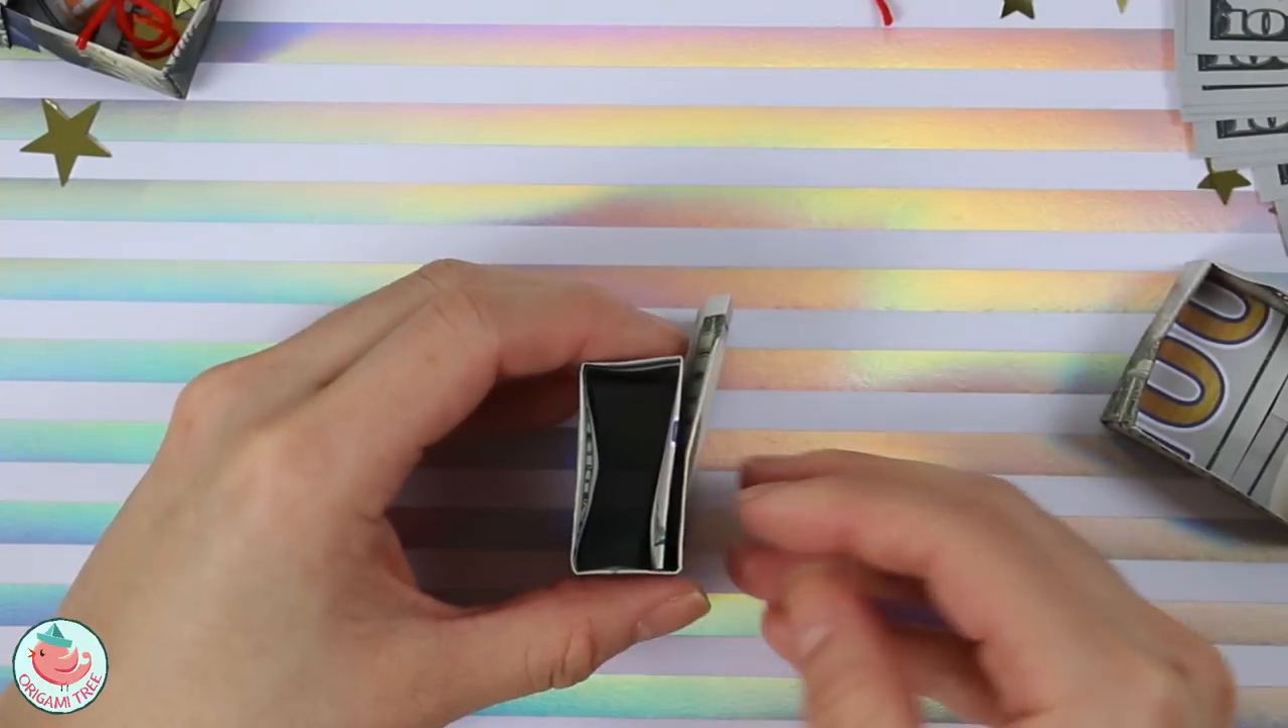Now you see how this is longer than the actual box.